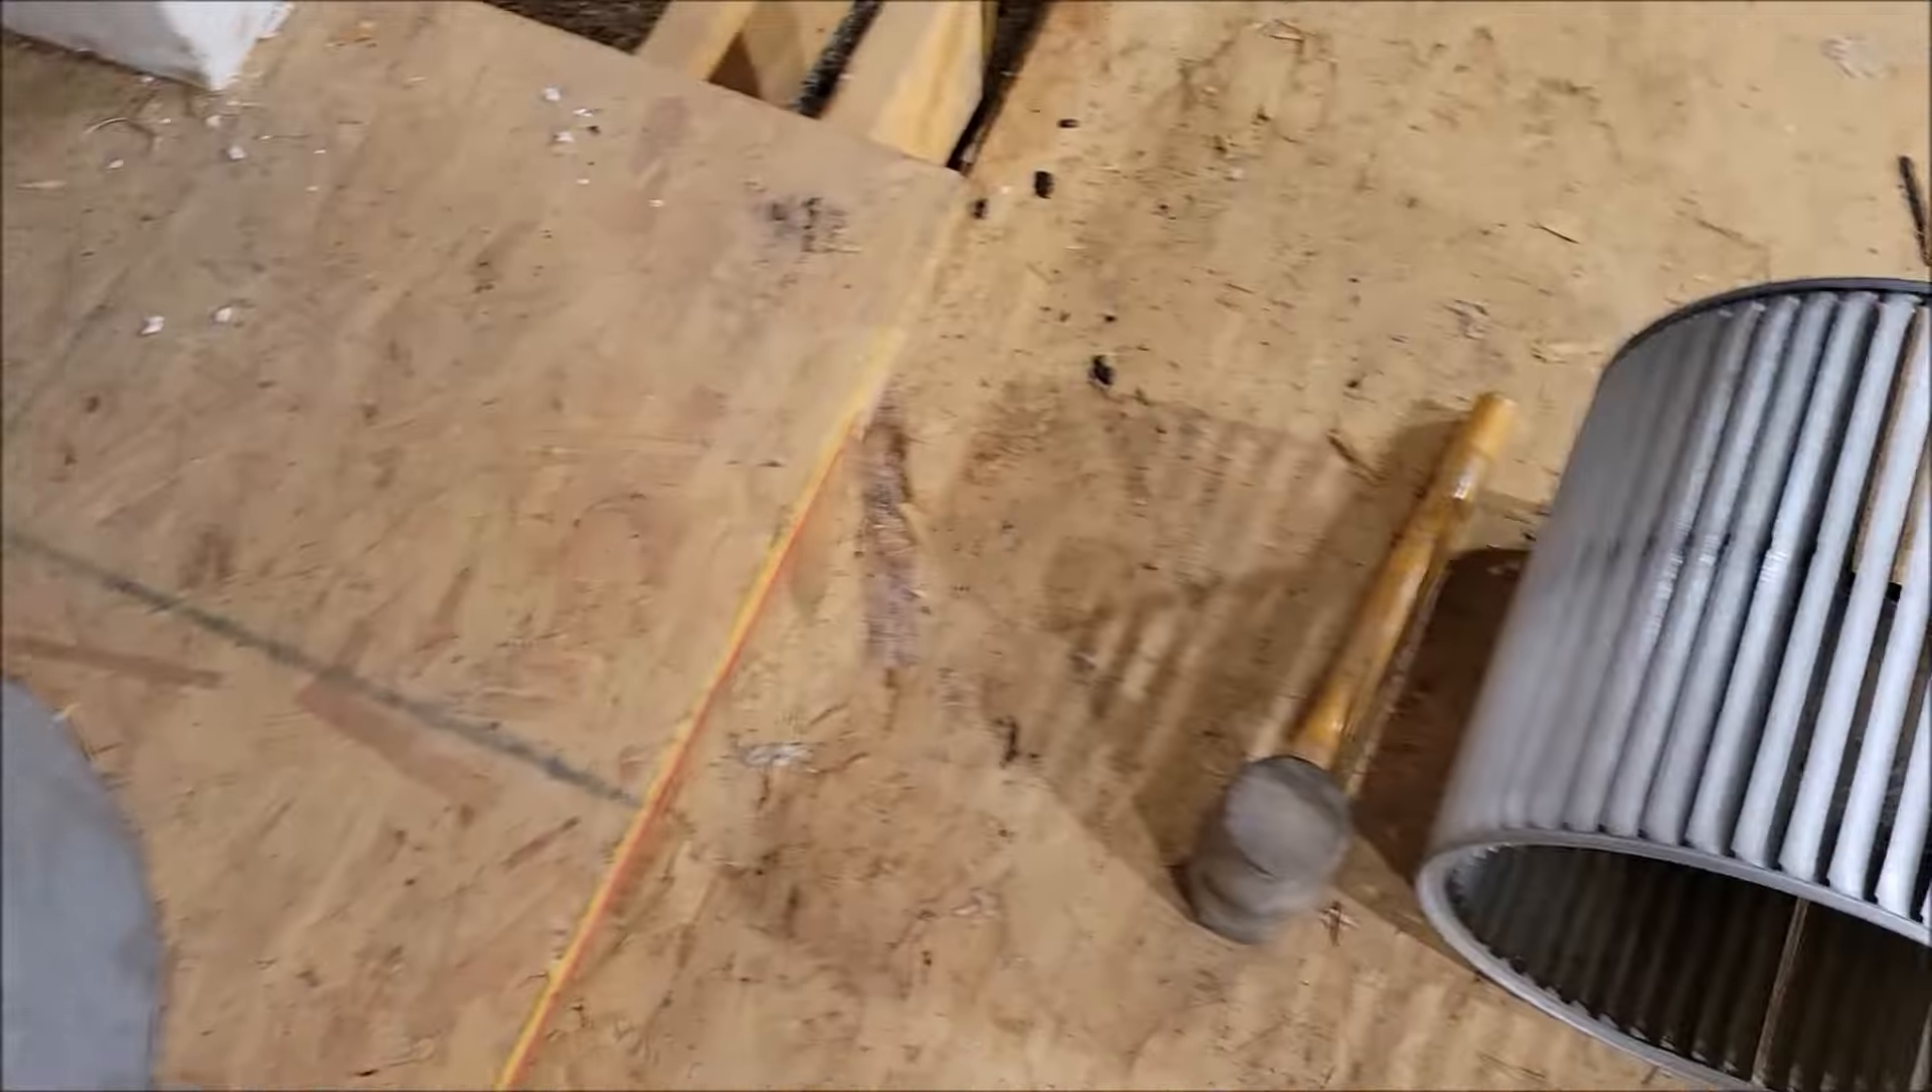I took the motor off and i took this fan blade out.